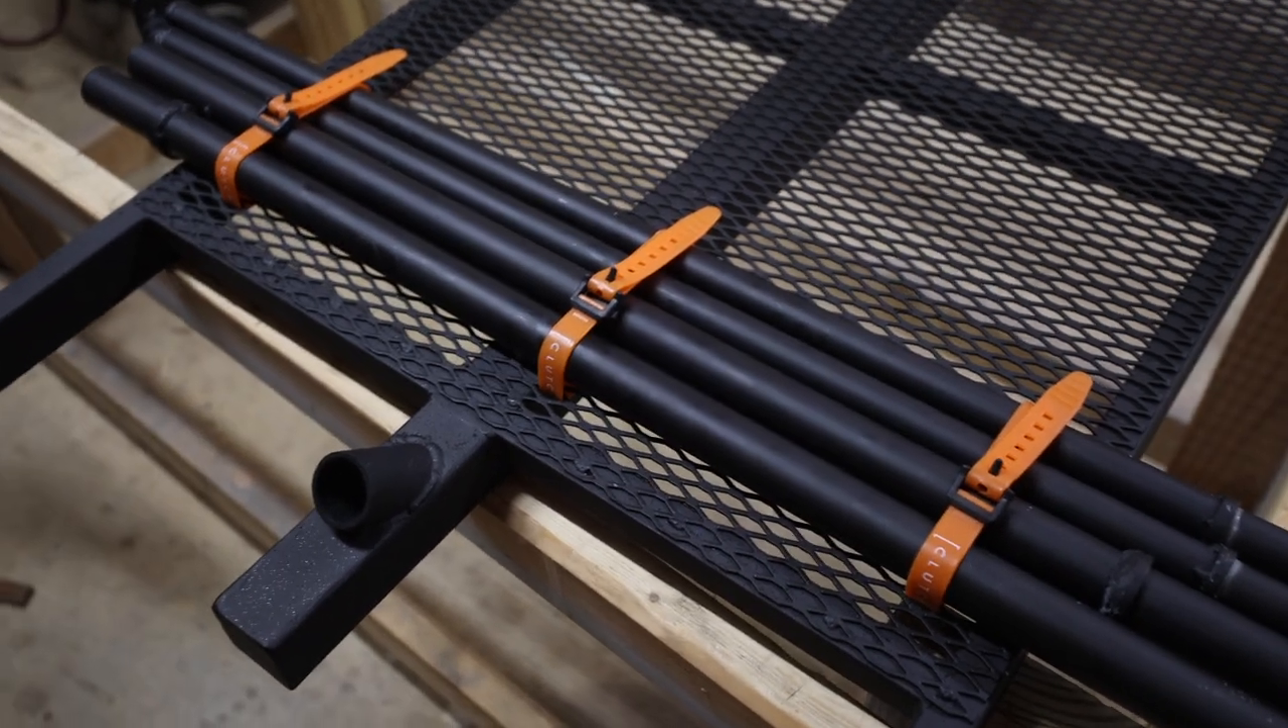All right we got the support poles strapped in place.